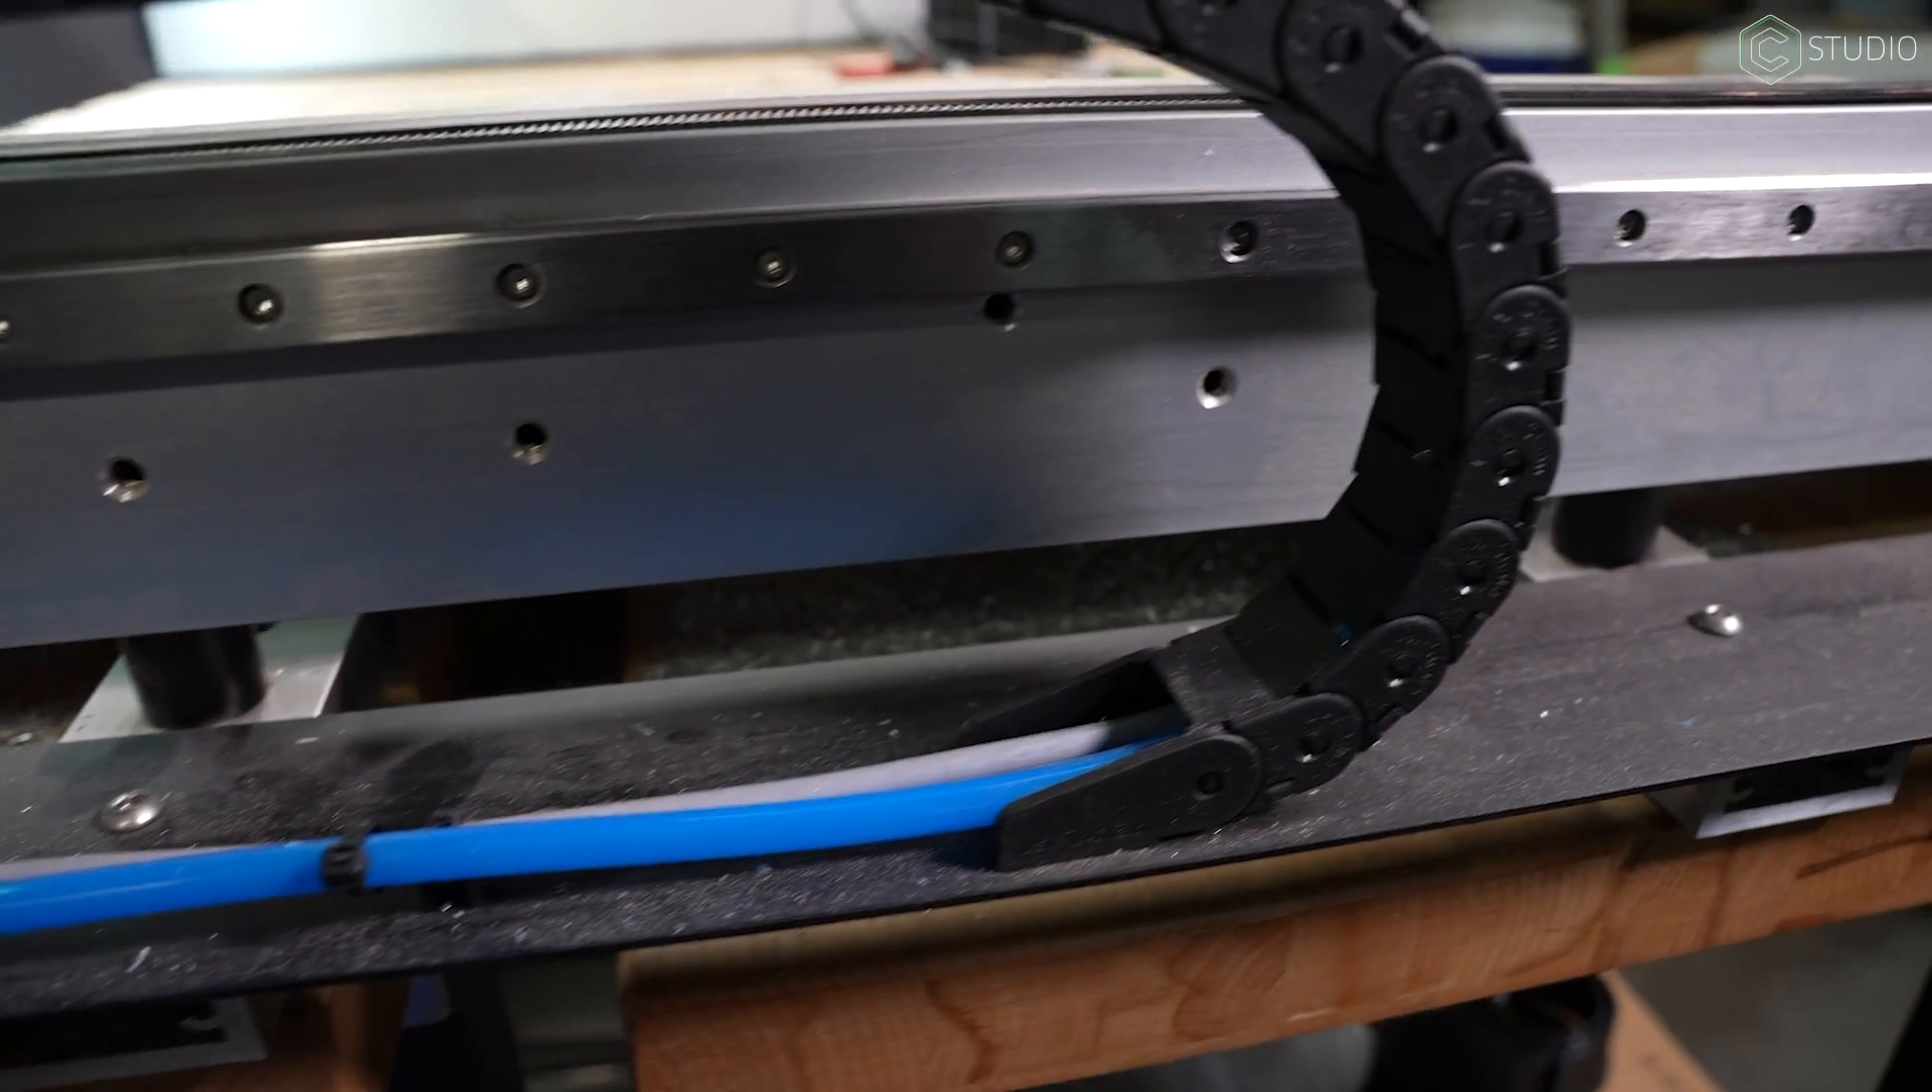In any case, I took the air hose. I mounted it to the existing architecture of the lines running into the drag chain.